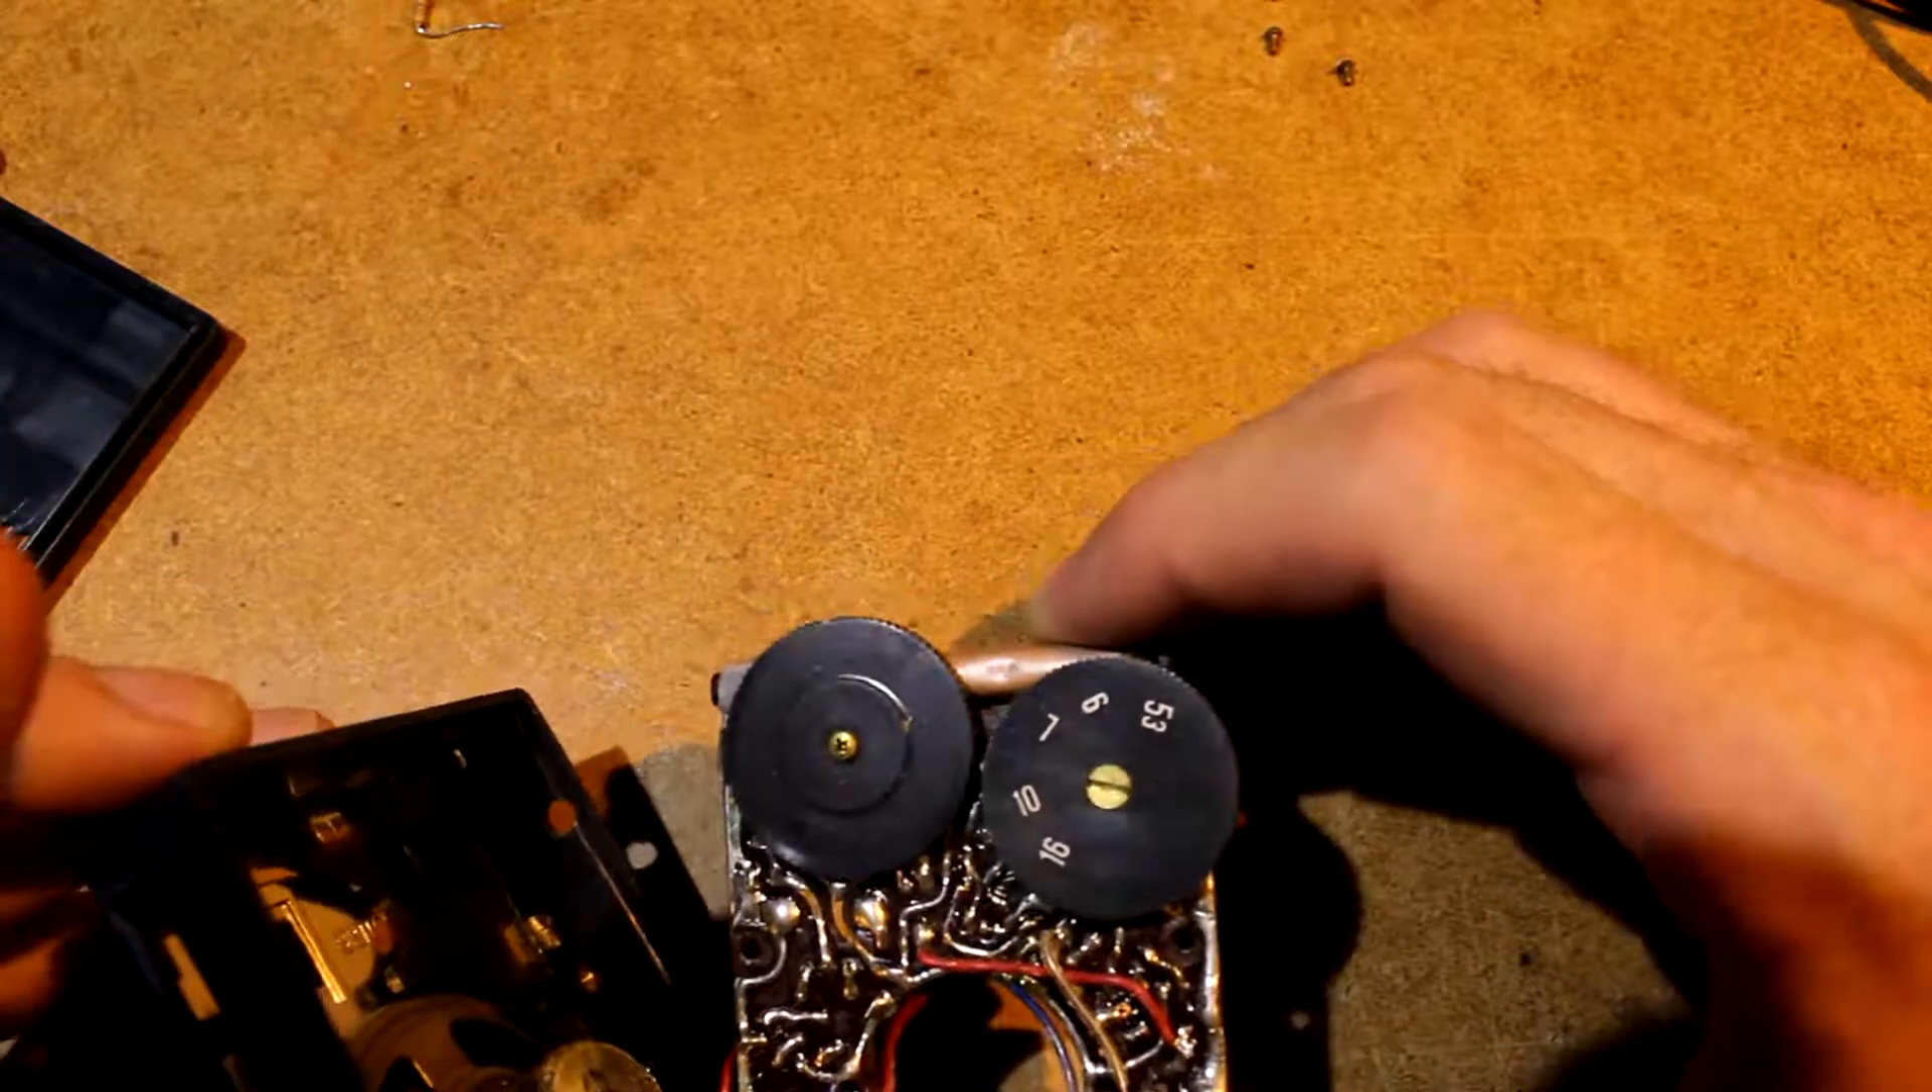There are metal threaded inserts in here that those screws go into so no problems whatsoever the board is out.